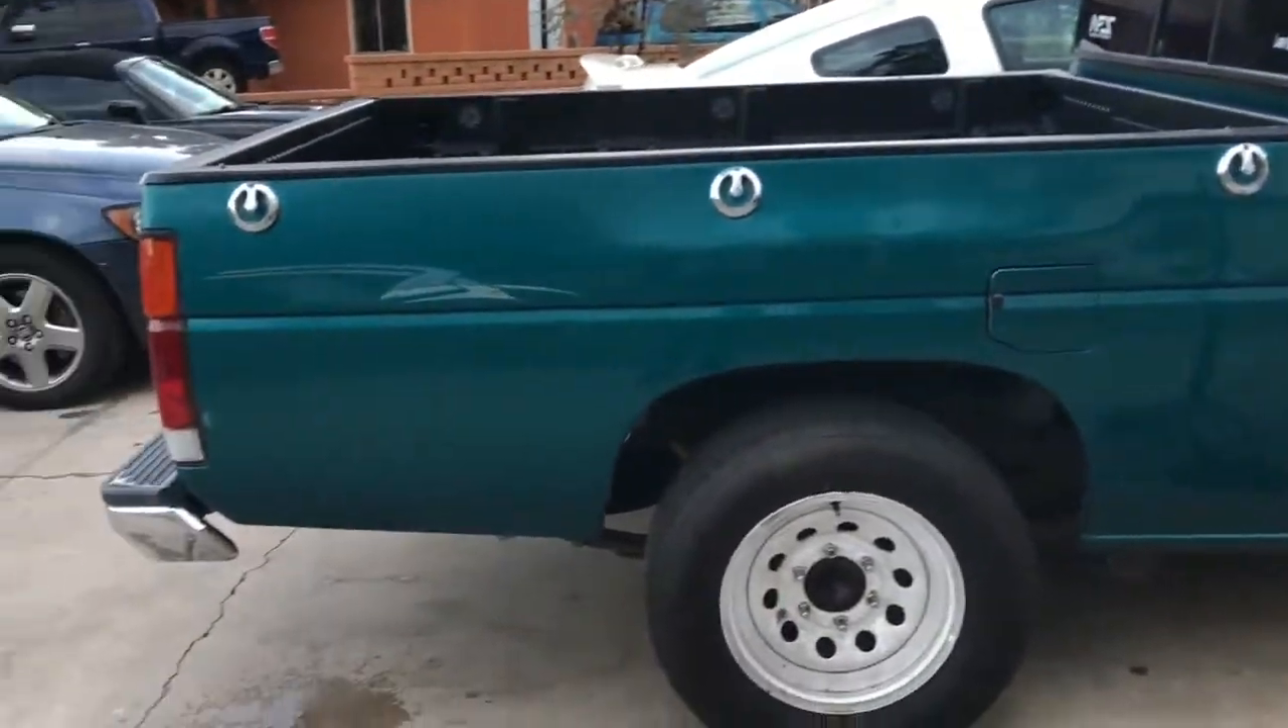We got our tire back on.